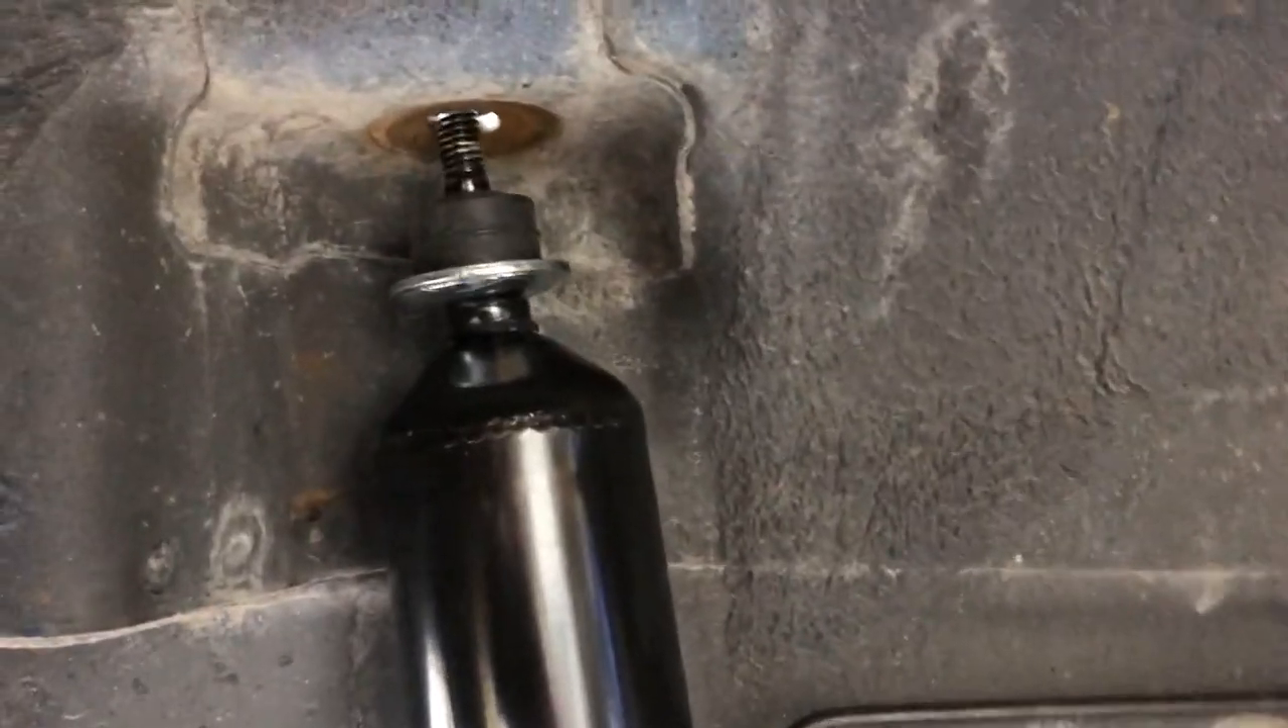And as you can see here with the suspension at full droop, the shock doesn't quite make it up into the hole here.